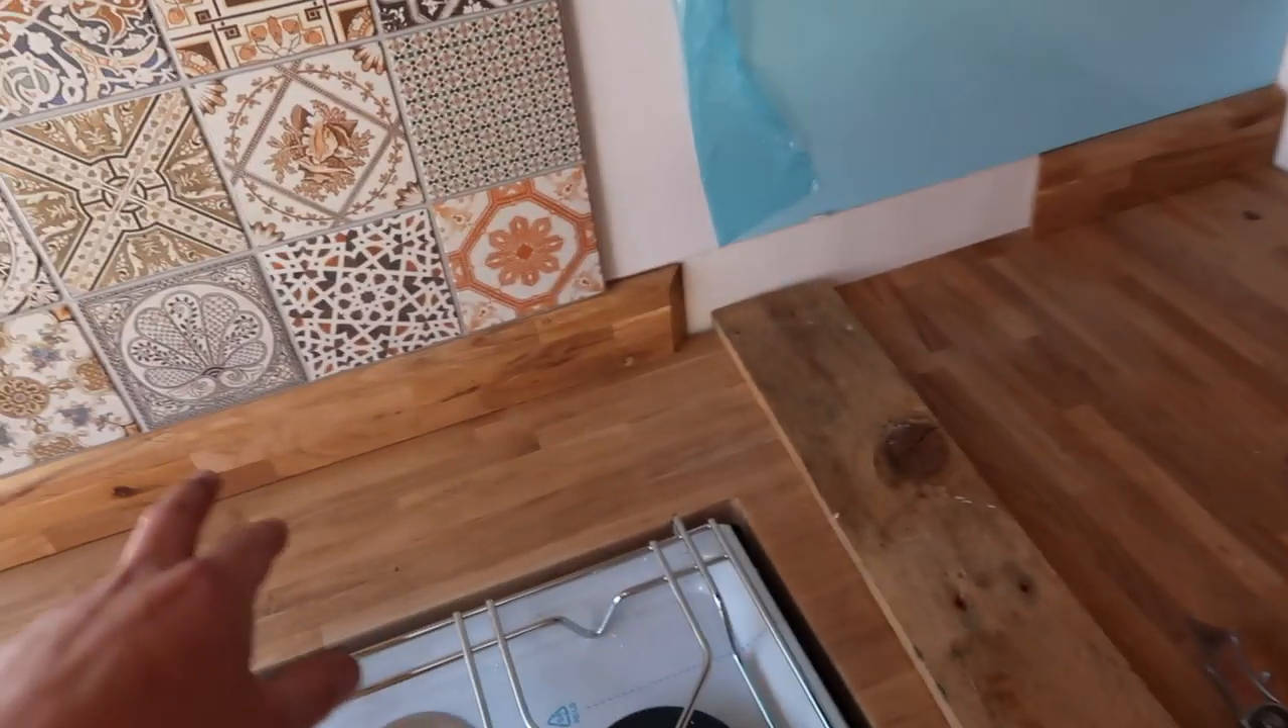So that is the tile stuck on and the splash back.